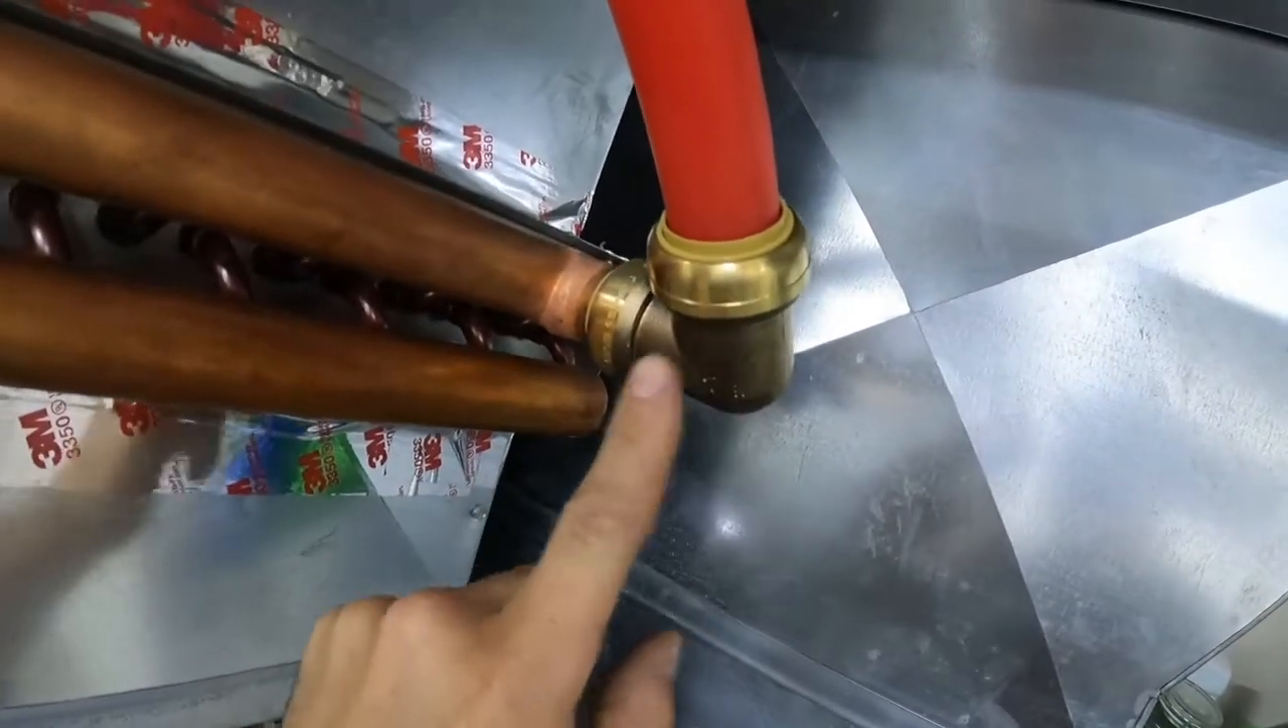Here's the finished product we have the heat exchanger in we have it taped we have our shark bite 90 degree elbow on here.